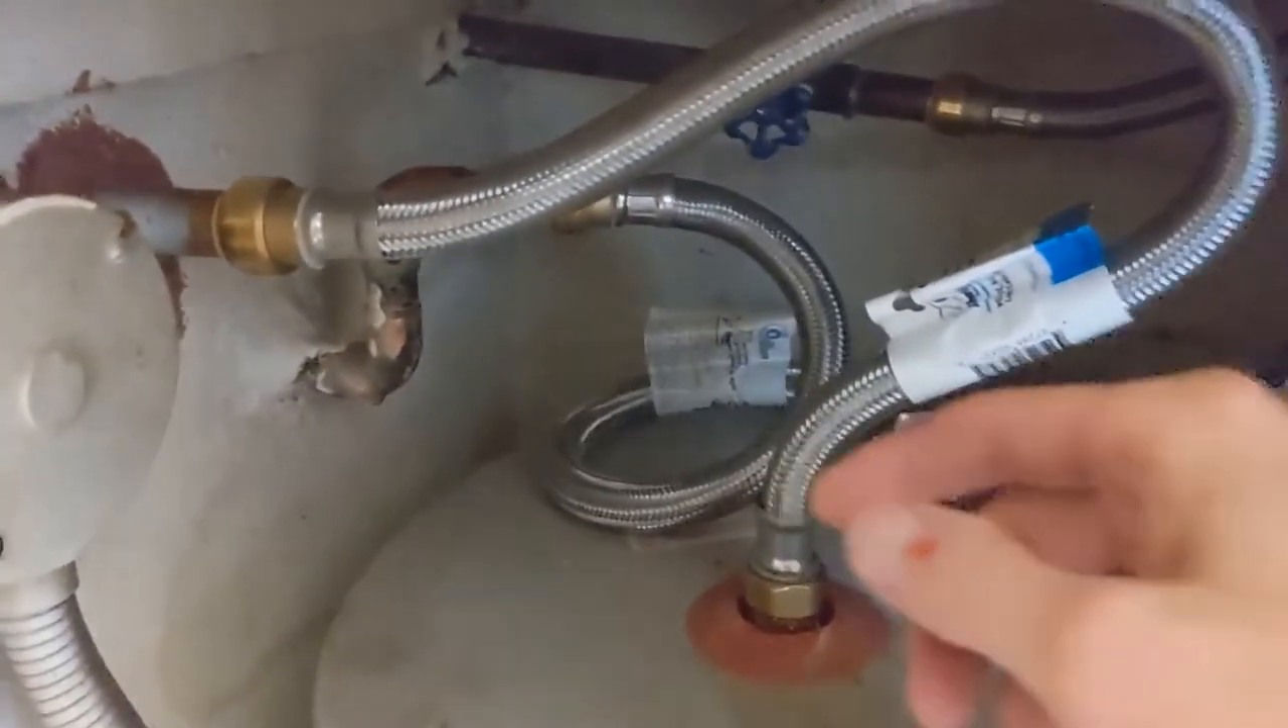All right, we've got the new hoses on. It wasn't too bad.